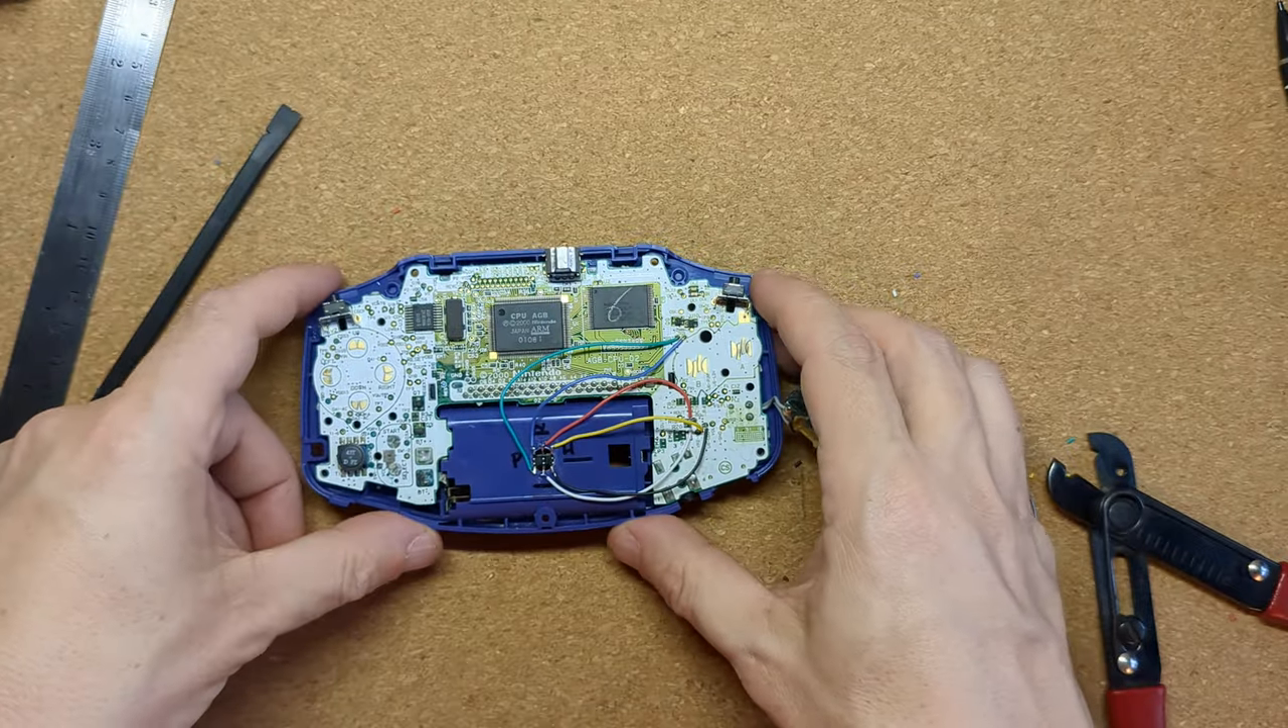And there we go initial wiring complete now i've just got to try and route it neatly.